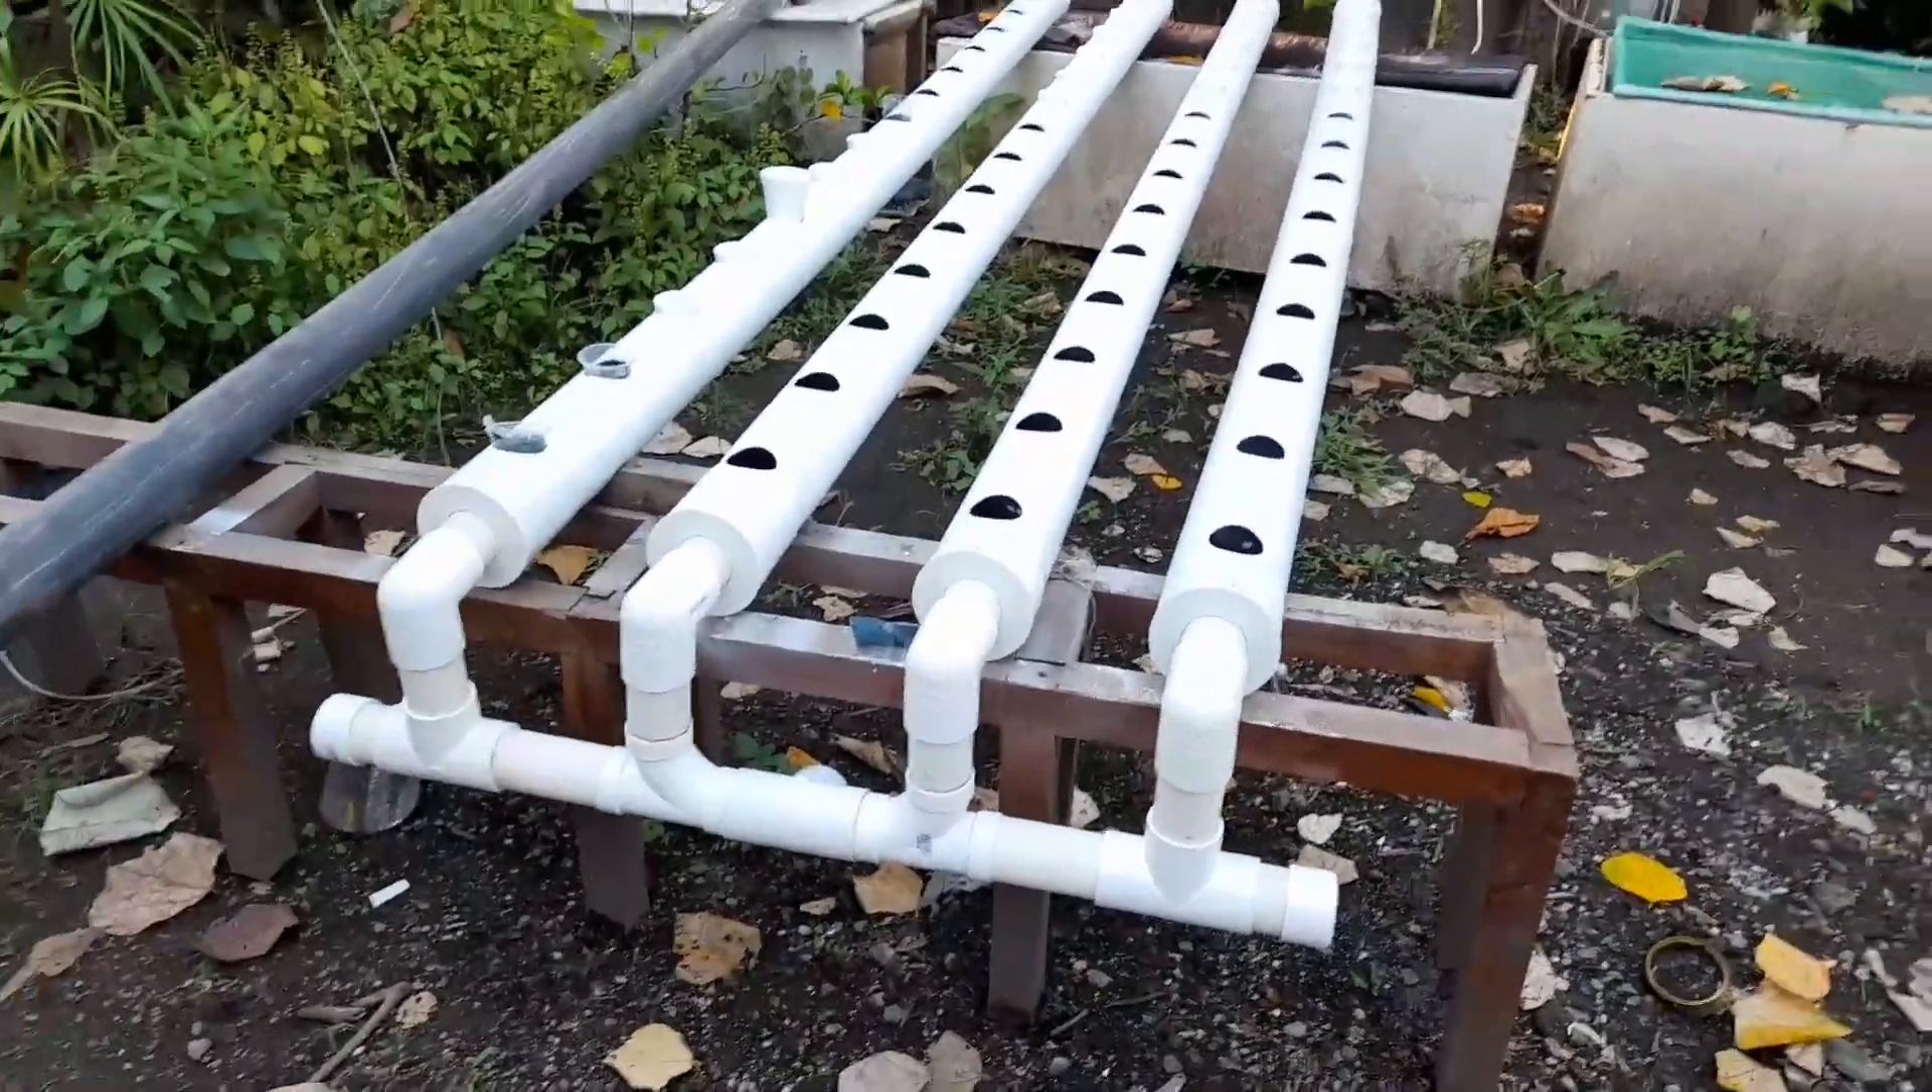Aquí ya están hechos todos los bushing y colocados los tubos de PVC de 2 pulgadas.